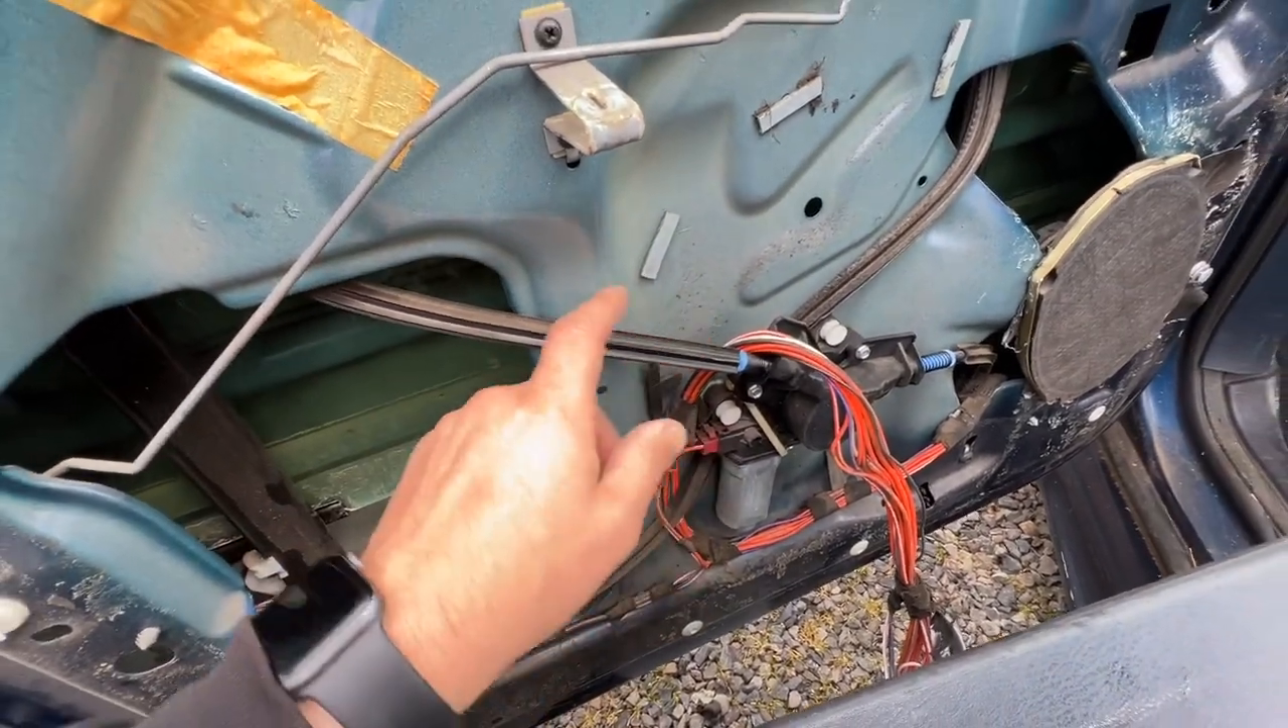Okay, I went ahead and removed the door panel.